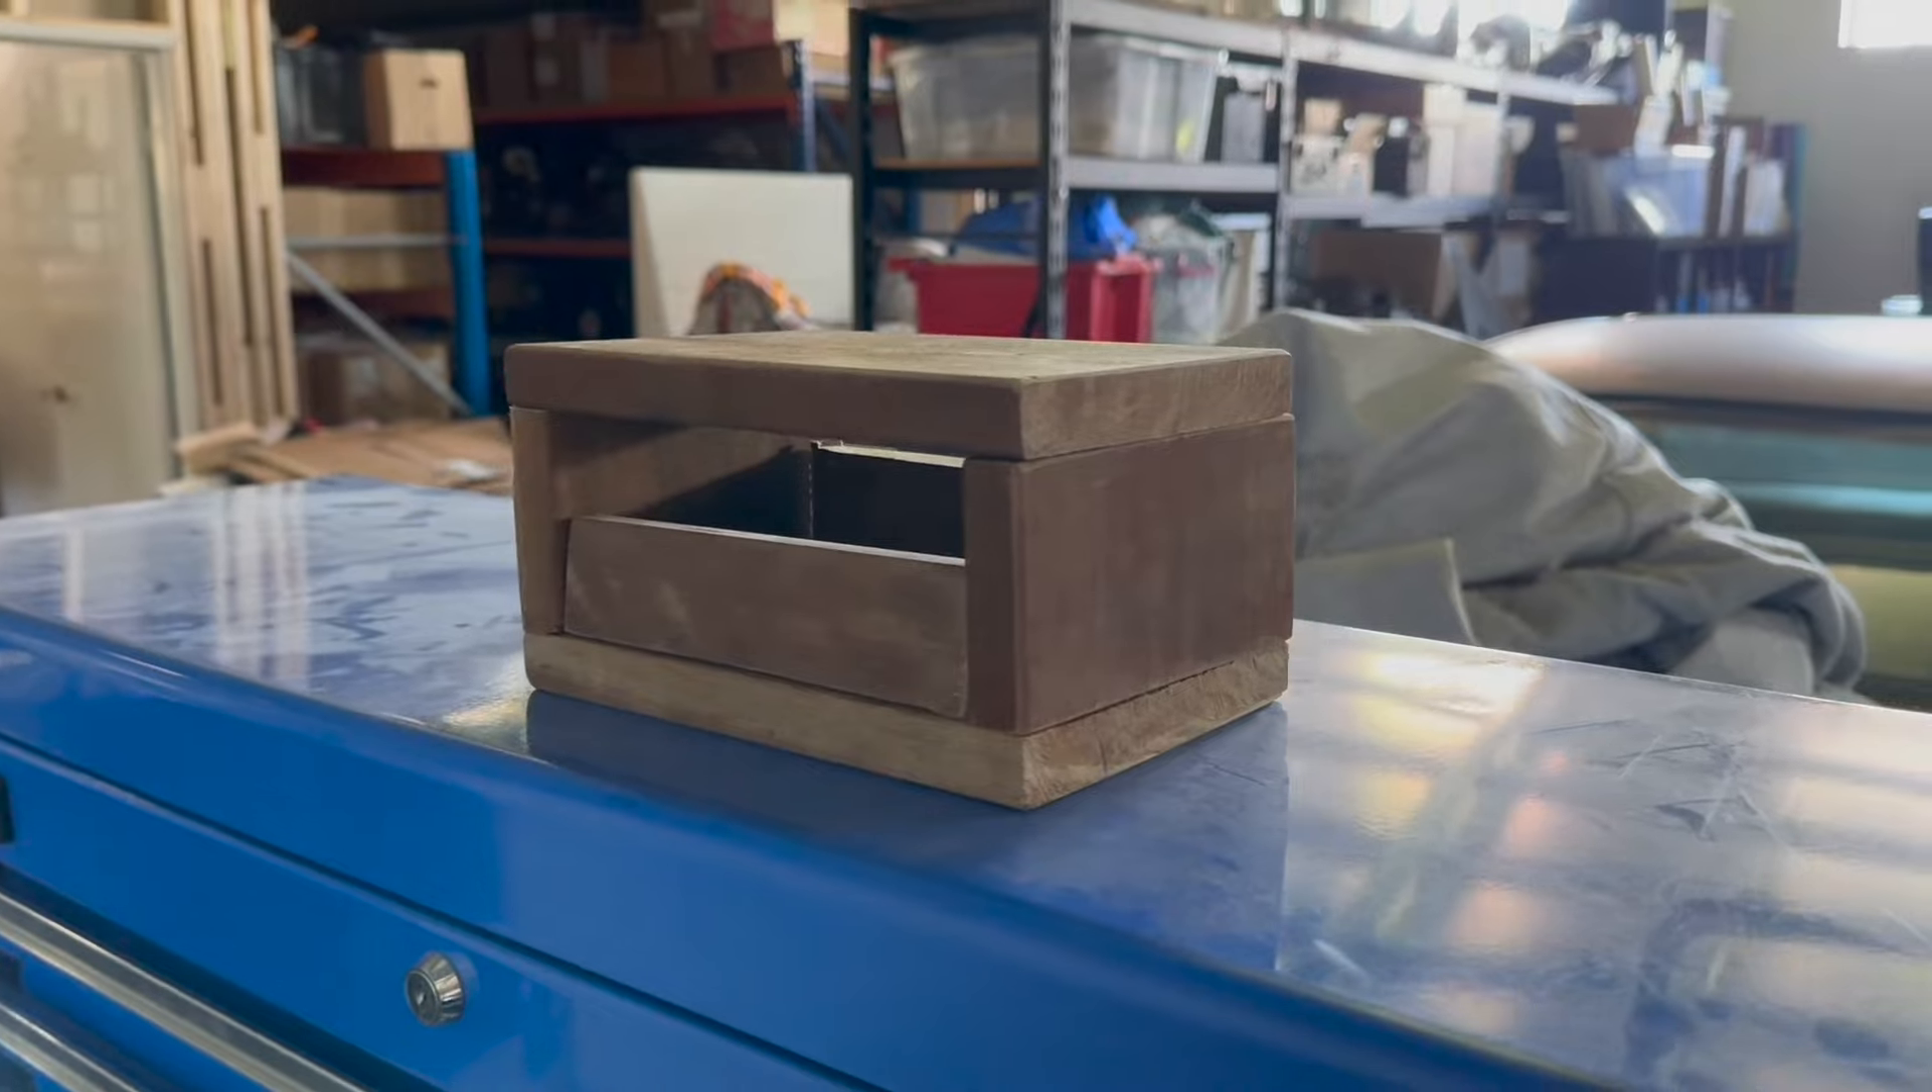So here's the box kind of assembled without gluing it together.